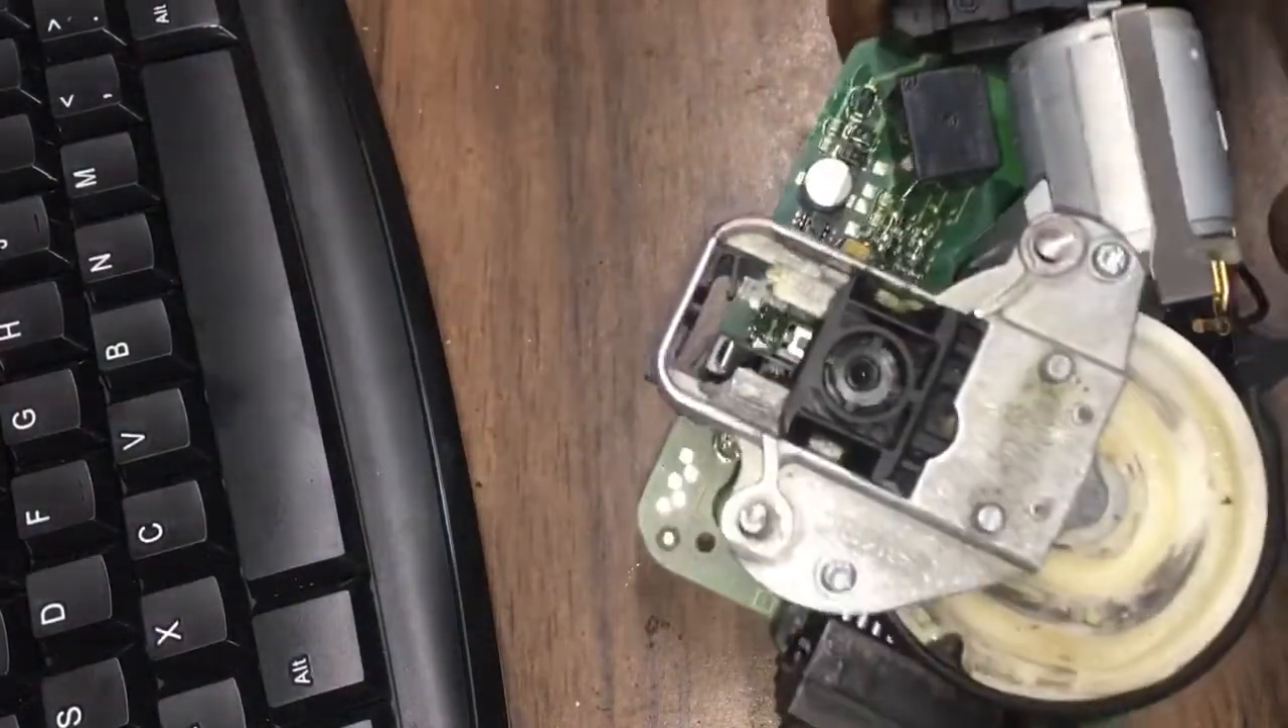So now we got the assembly taken out.